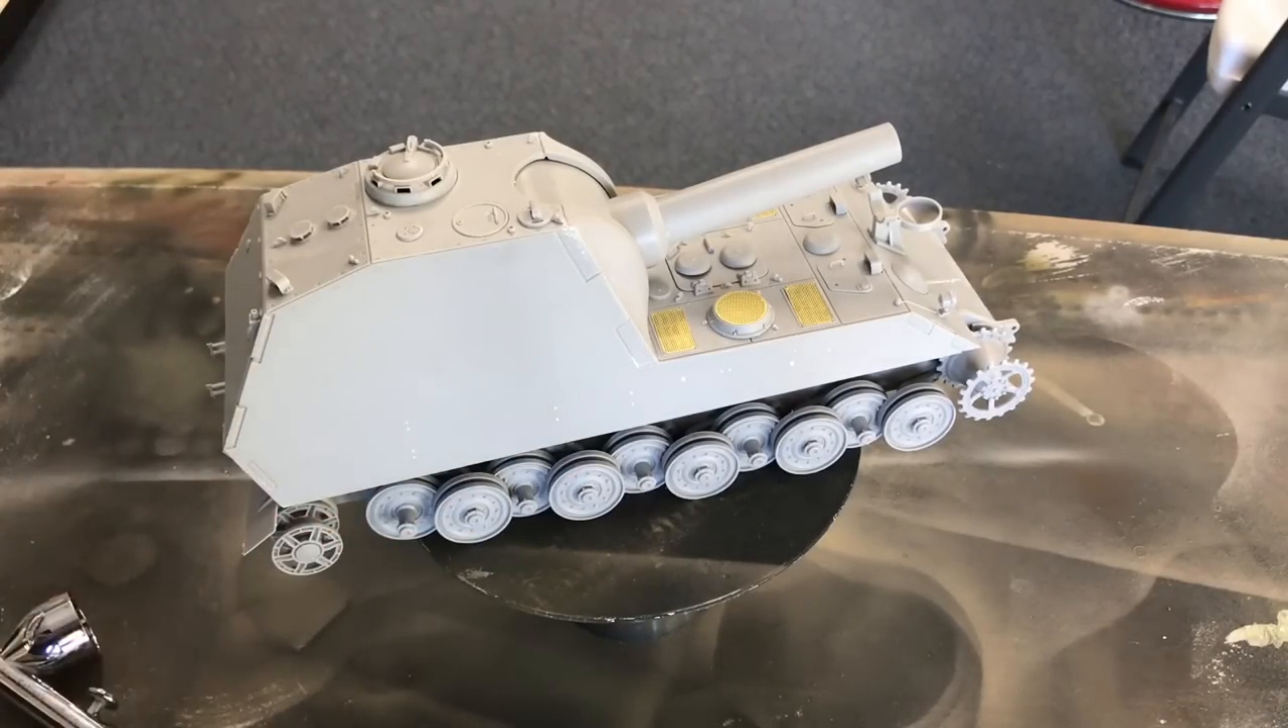Okay, you can see that I've gone ahead and put the wheels in place.